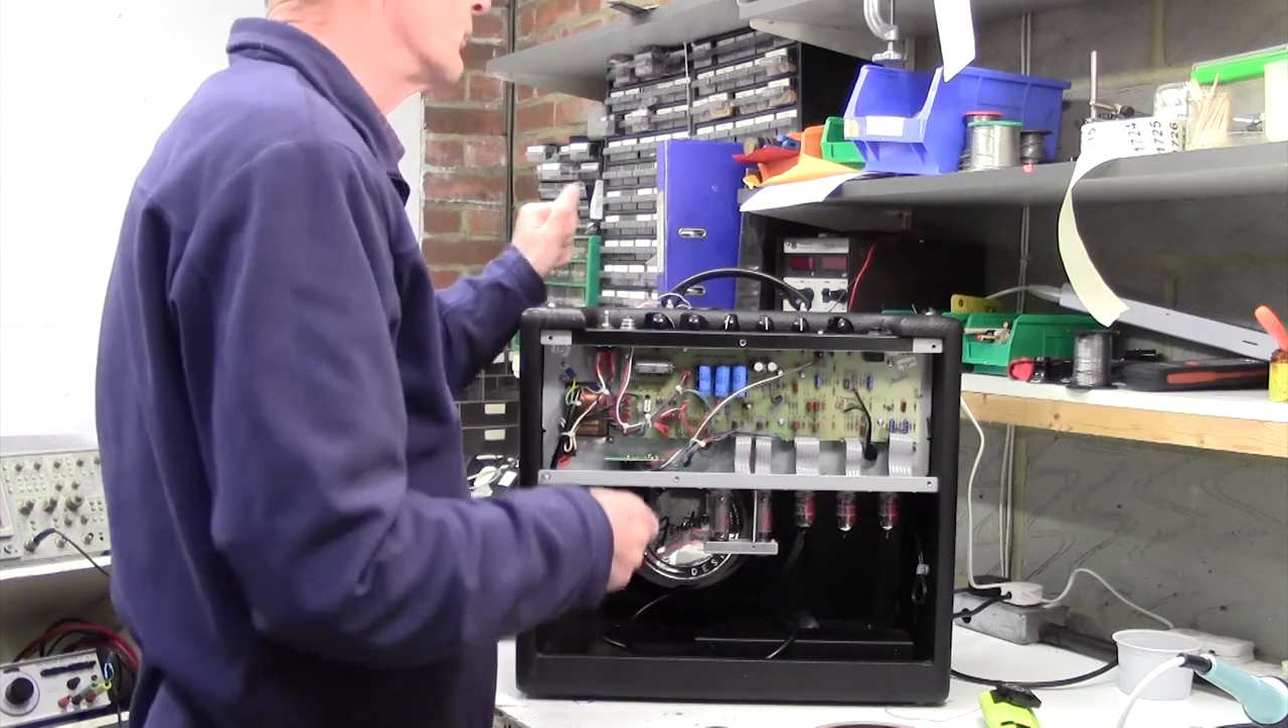Yep there we go there's the back off.